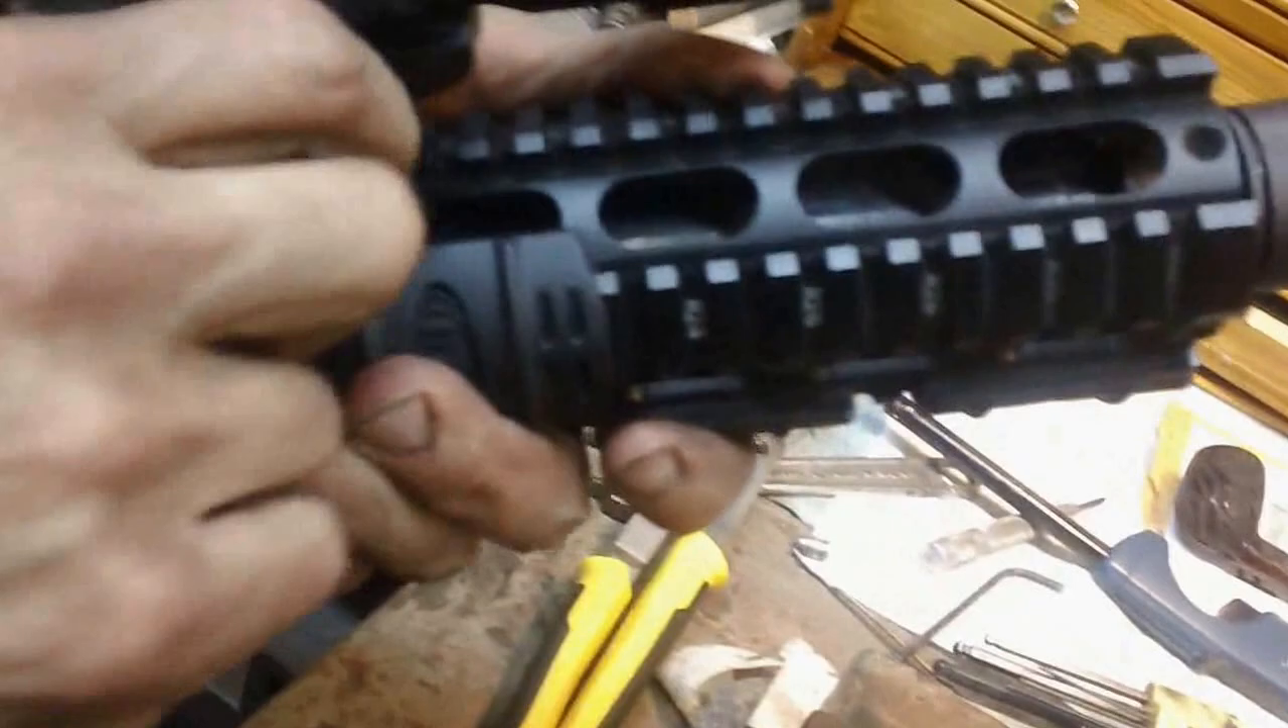And we've got the whole rail back on.